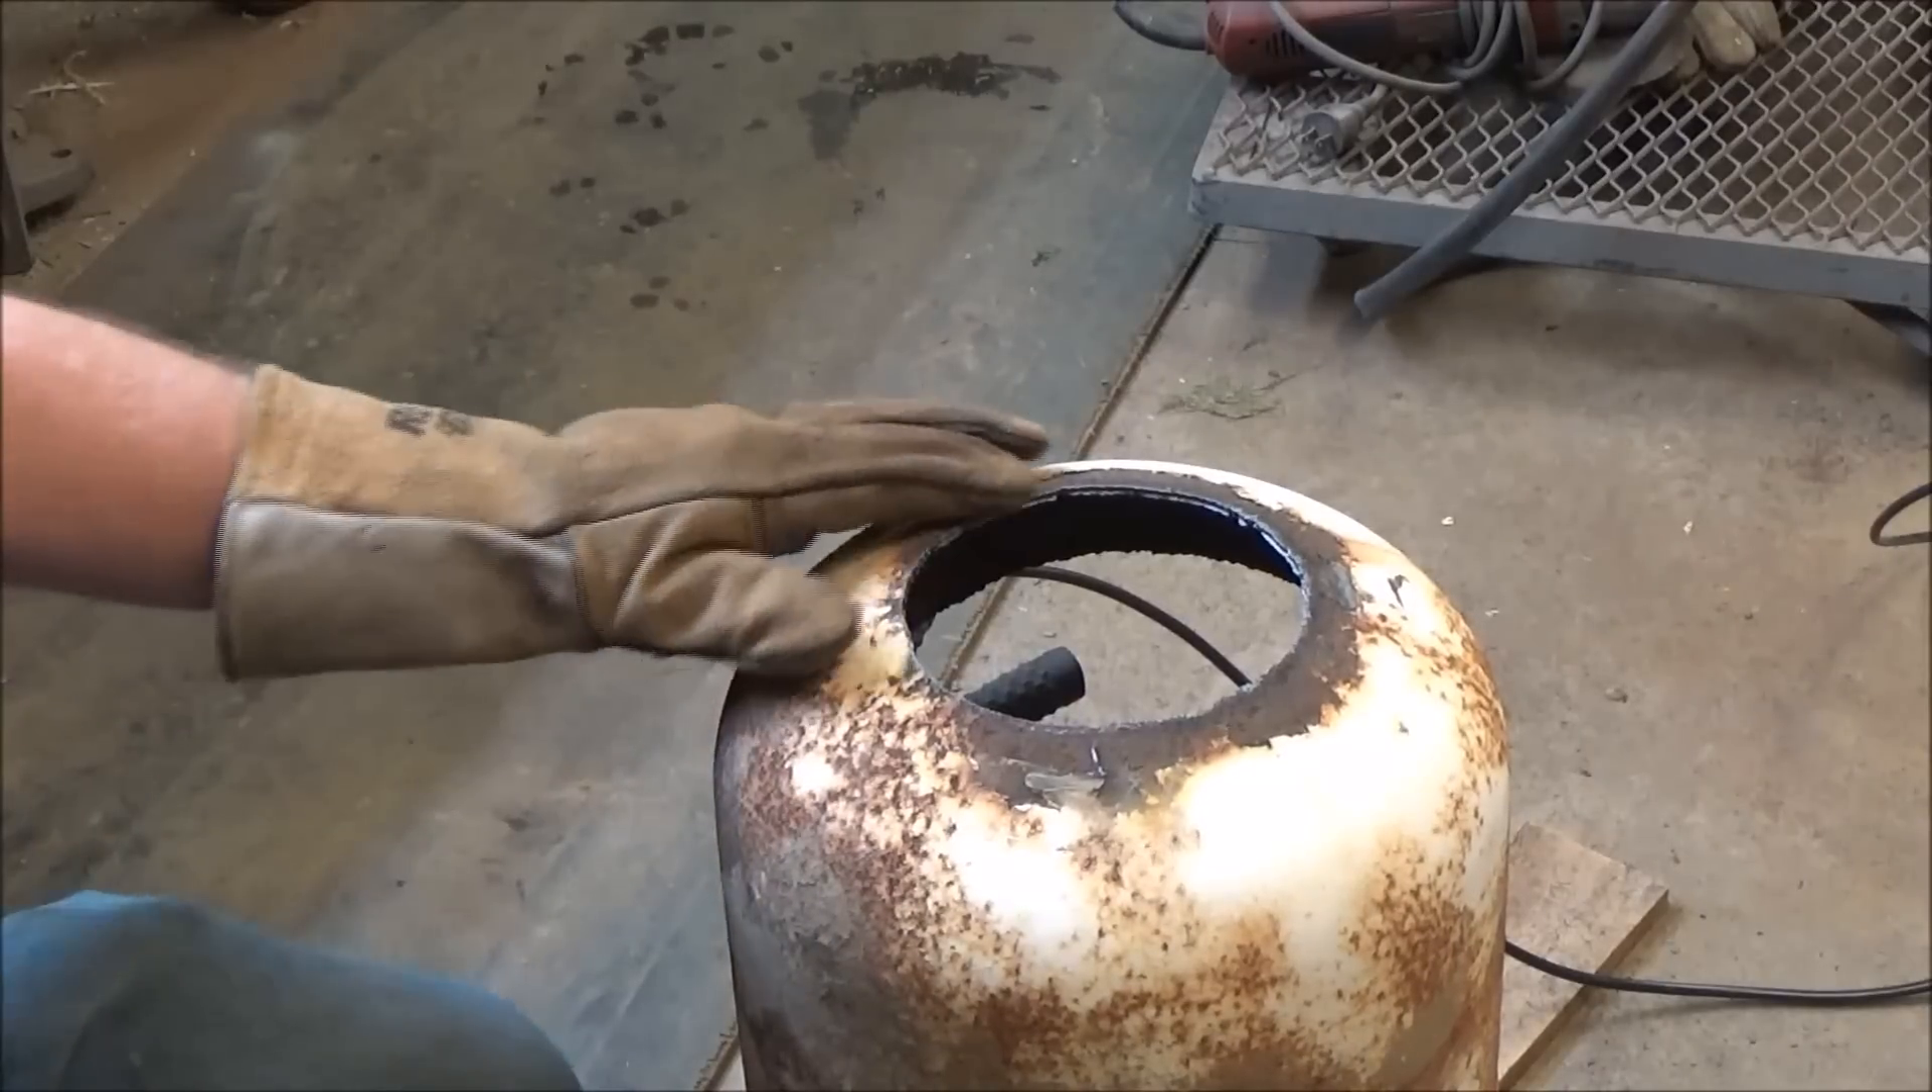So, I'm going to get this cut out now. Okay, now we've got the top cut out.